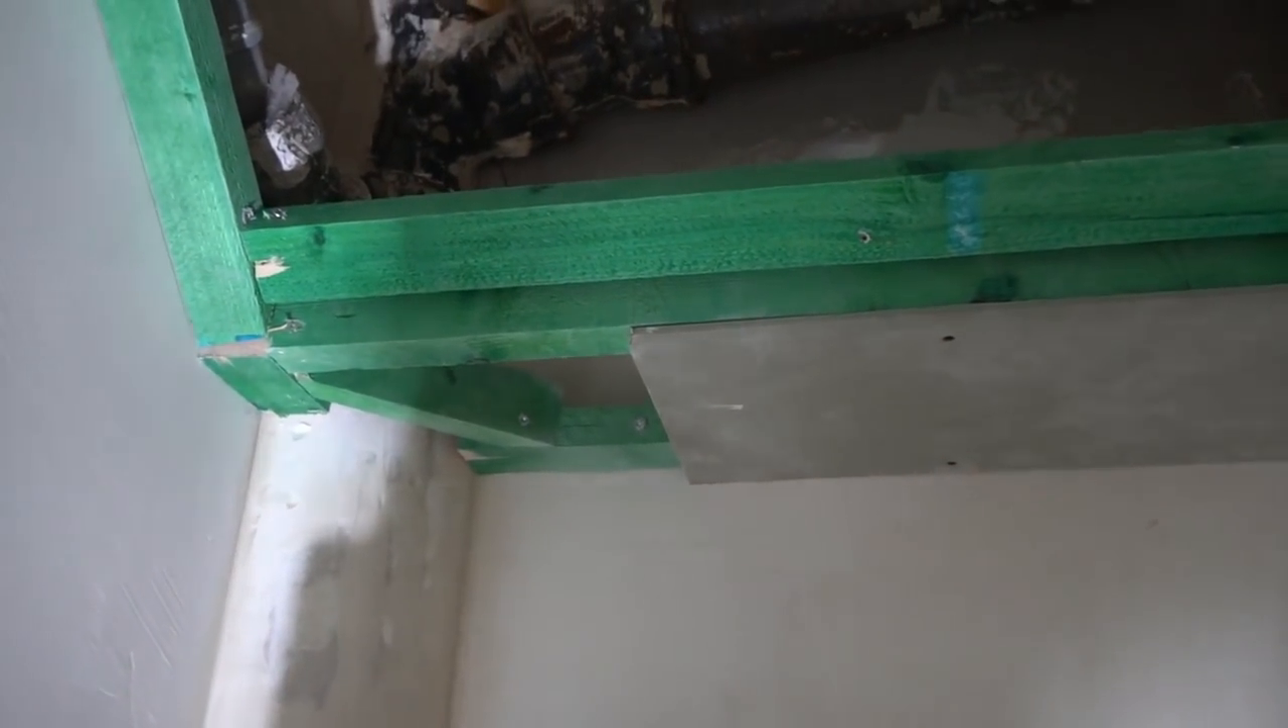Und hier sieht man auch schon die Gipskartonplatte, die erste, die da angebracht wurde.